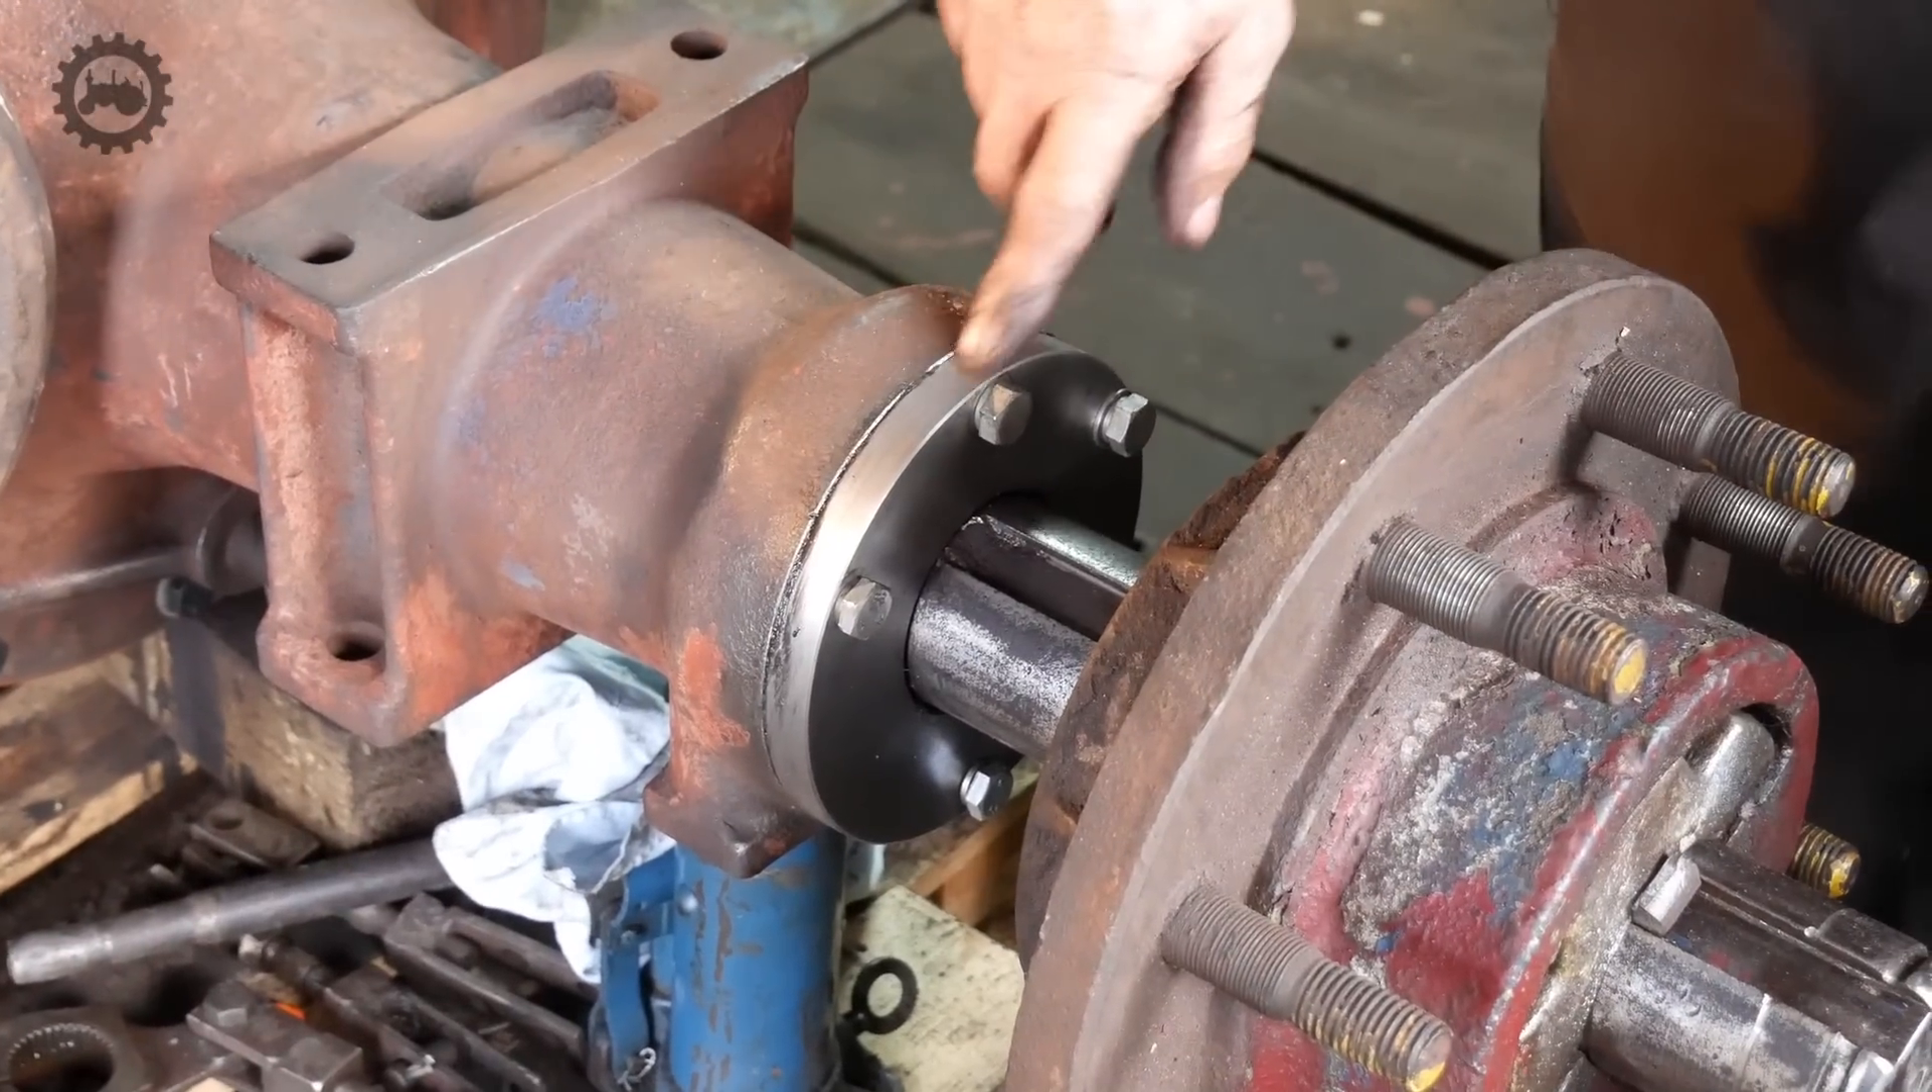No i tu jeszcze też już są zamontowane te pokrywy łożyska zewnętrznego przy półosiach, przy pochwach.